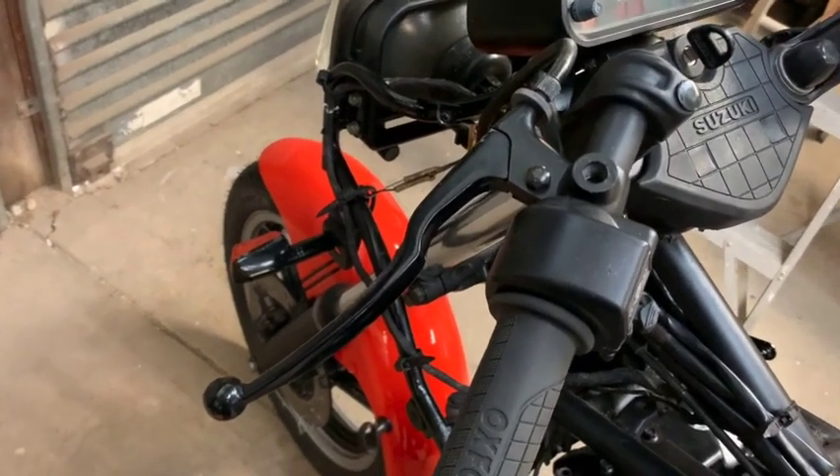Just tidied up the clutch lever and uh mounted that.